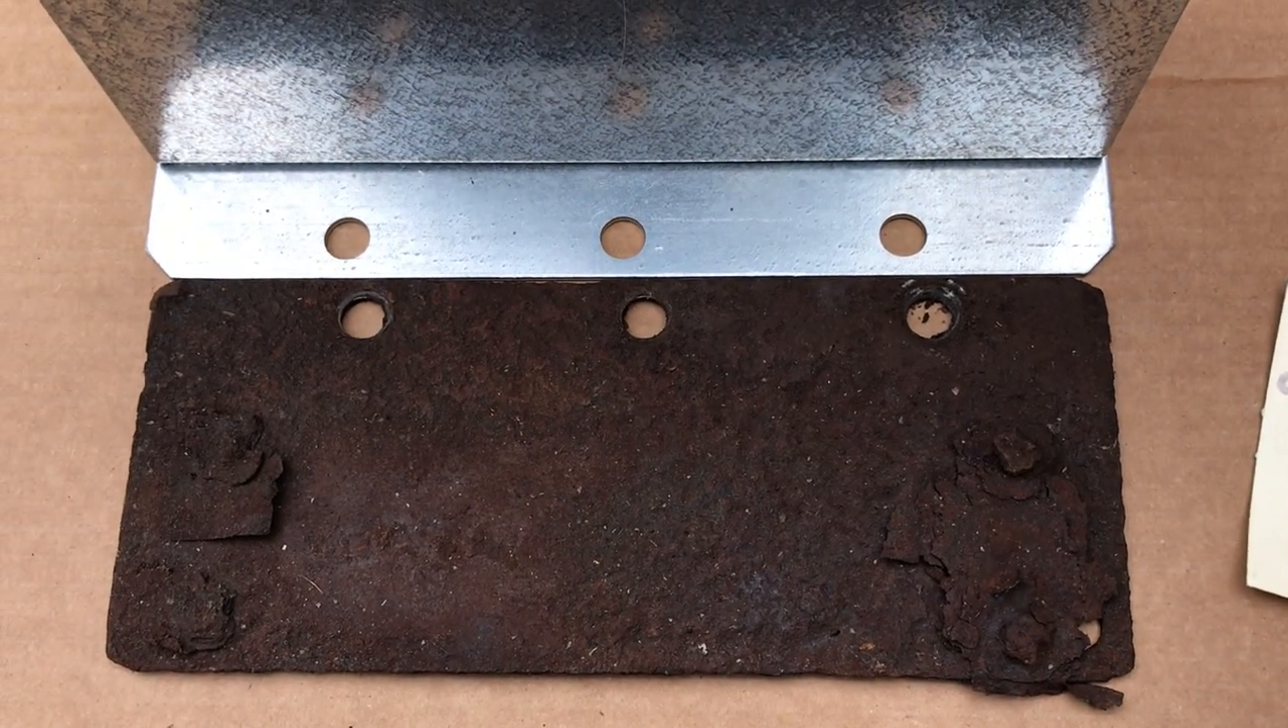But, as you can see, the holes do line up, and it's the same size as a, appears to be a faithful reproduction of, of the original.